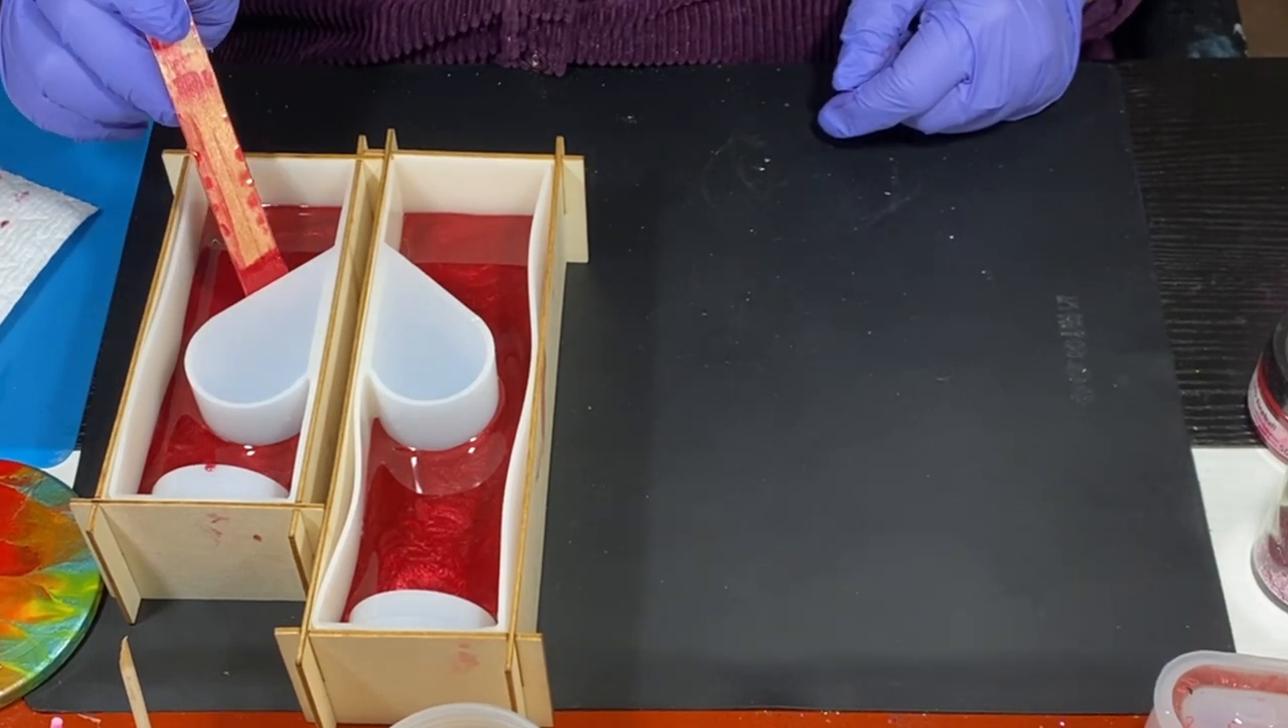The left hand side of it is bowed and um i thought if once i pour resin in there it's the the weight of the resin is gonna push it up against the frame no that did not happen.